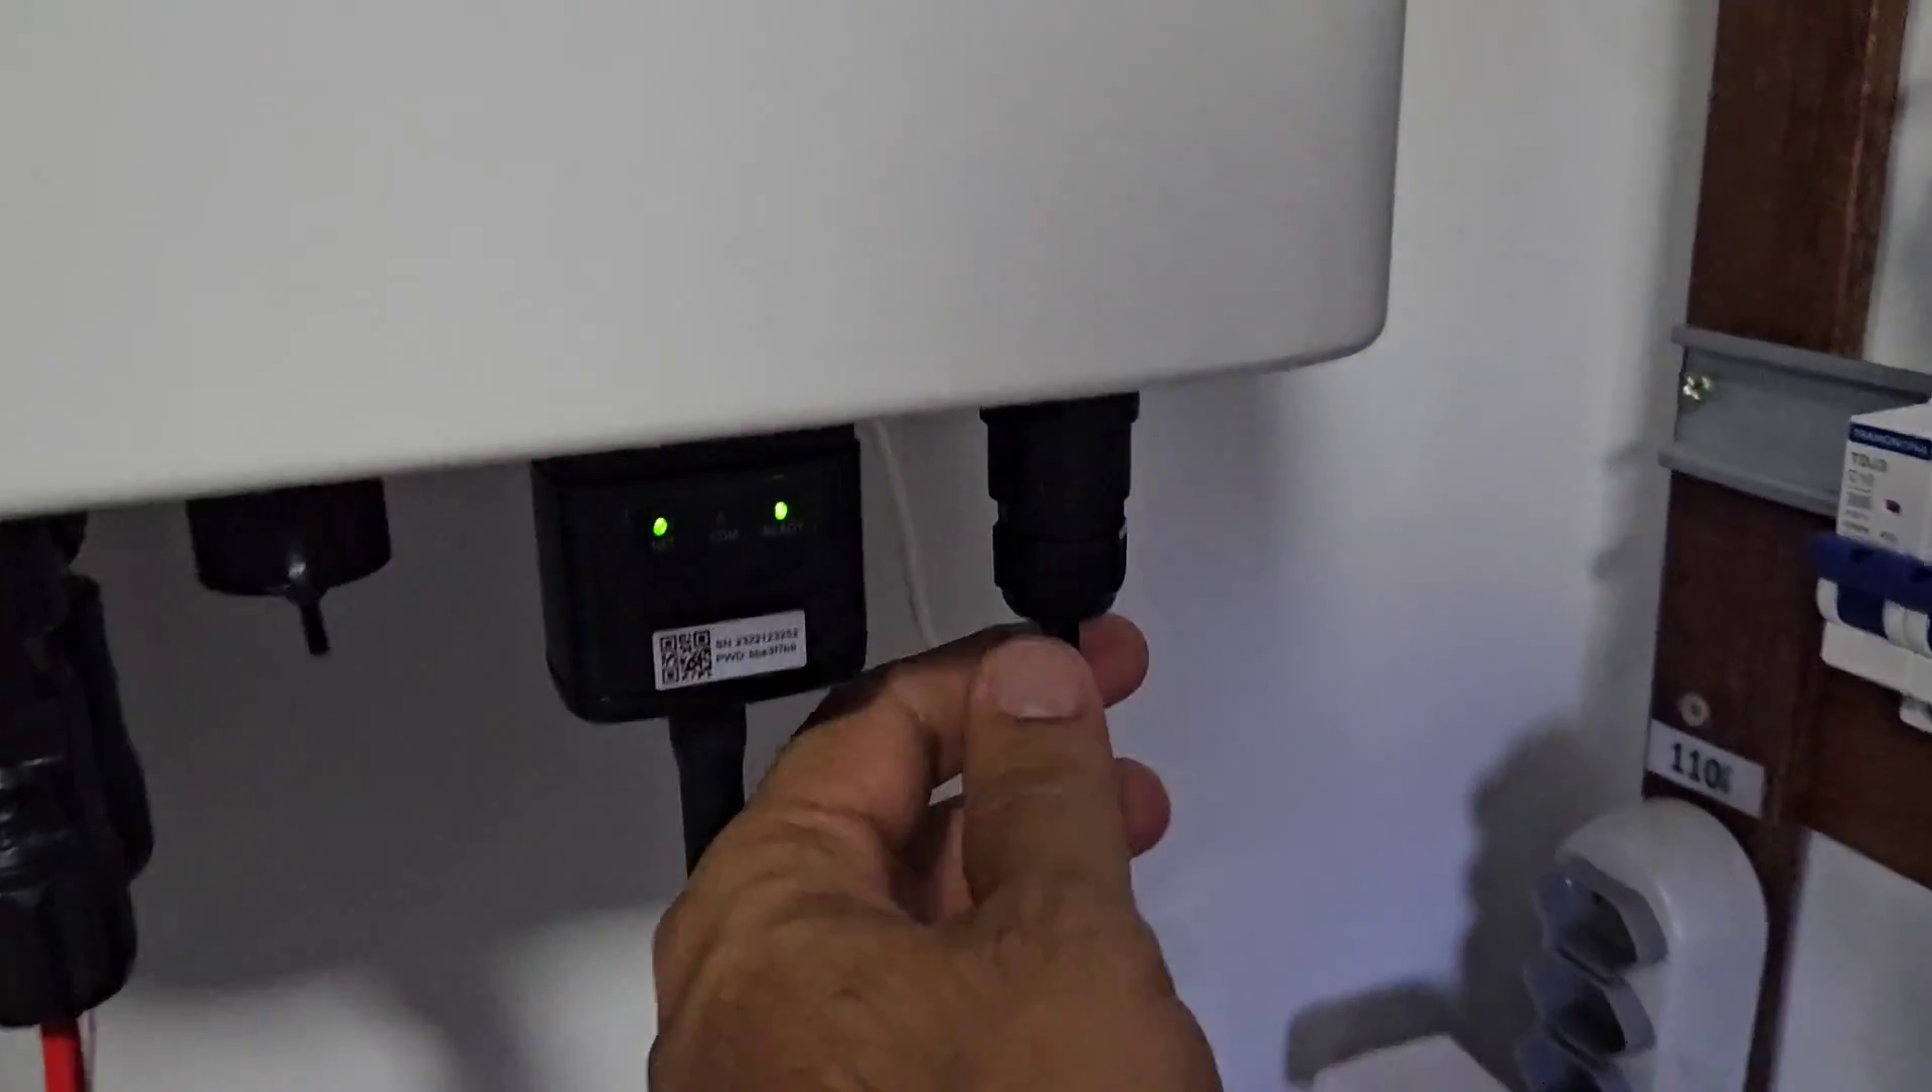O adaptador foi instalado aqui, plugado, já foi conectado no aplicativo.